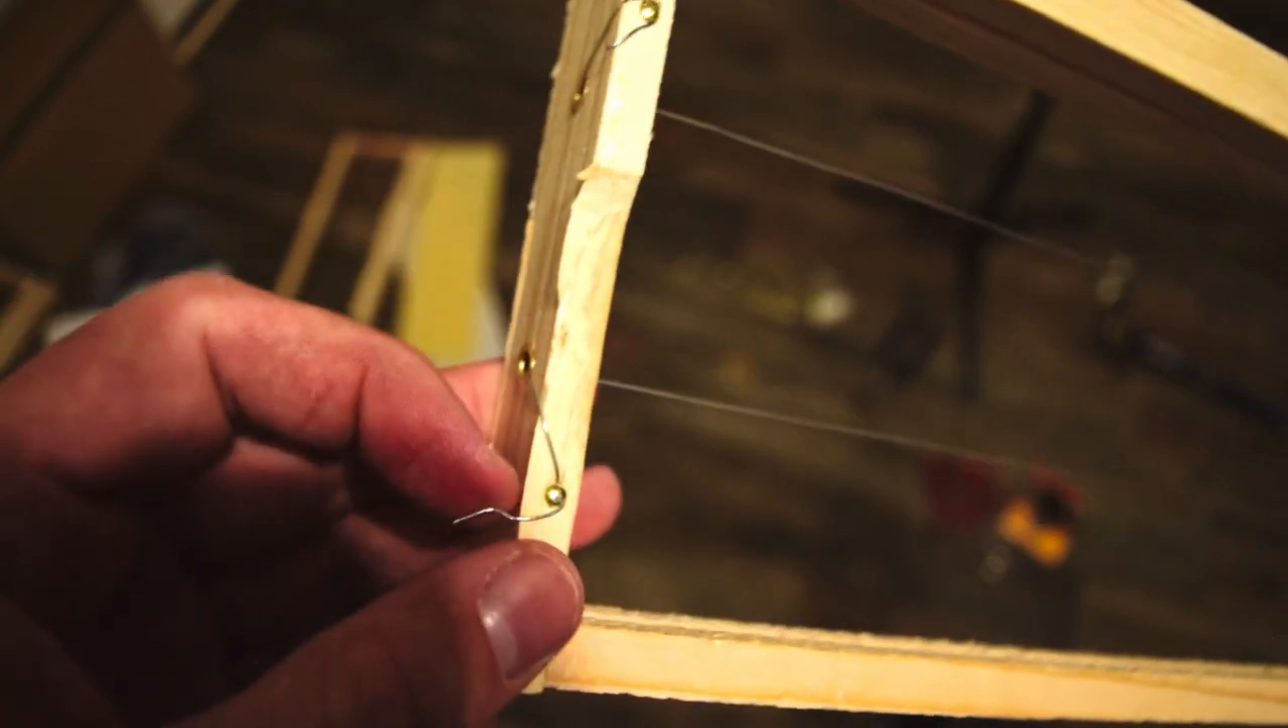So you can see we've got the eyelets. We've got the nails that I put in there.